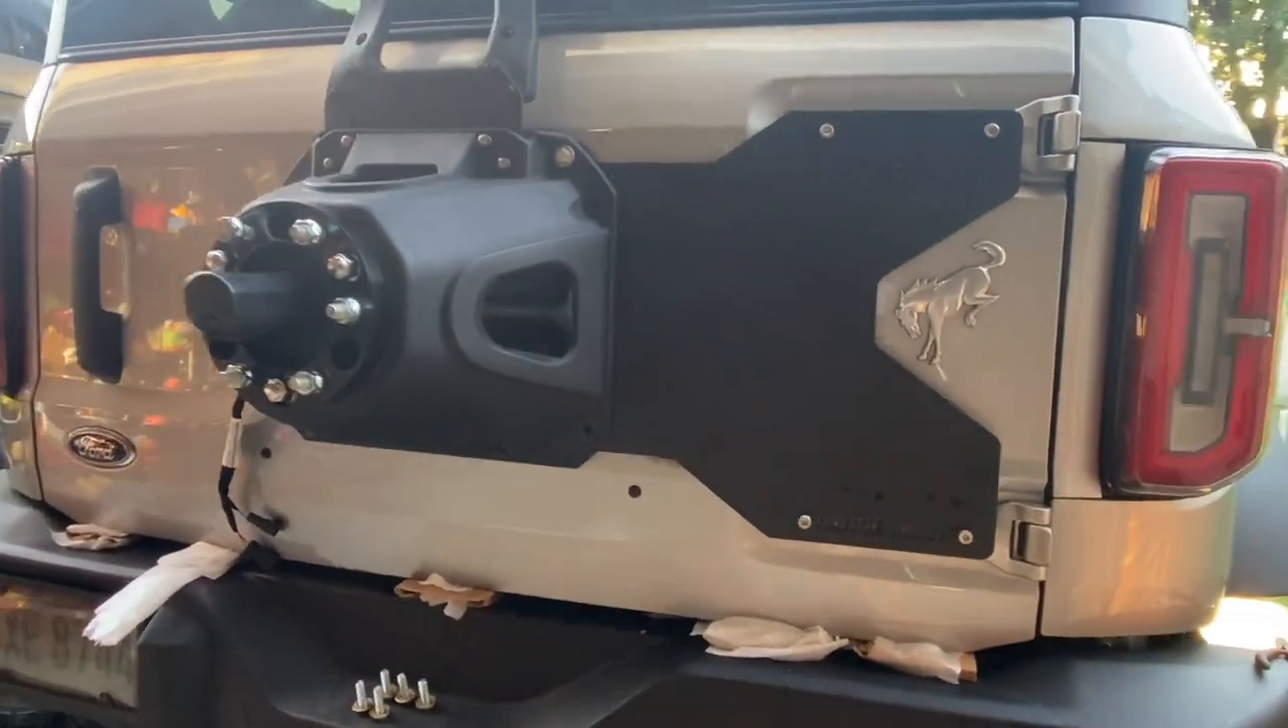As you can see, all of the bolts are not in yet. I have just a couple of them in there to get the alignment squared away.